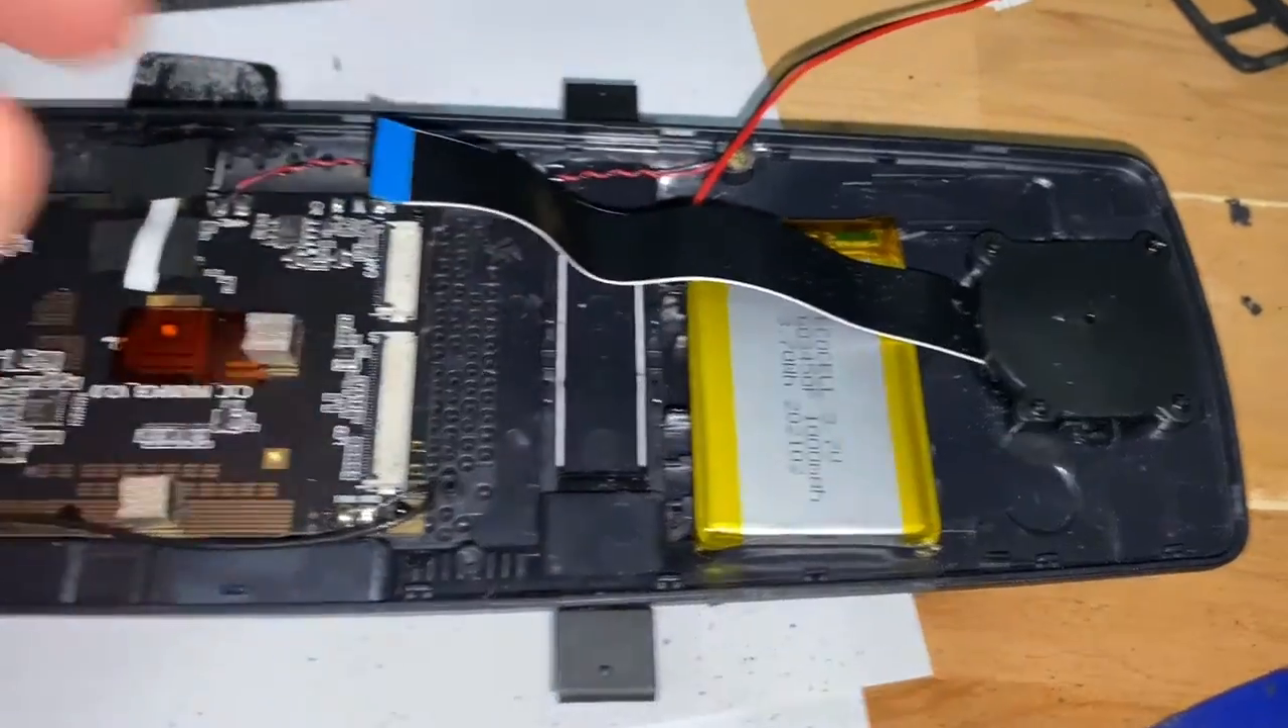So my big battery should fit in there nicely. Yes, nice and flat.